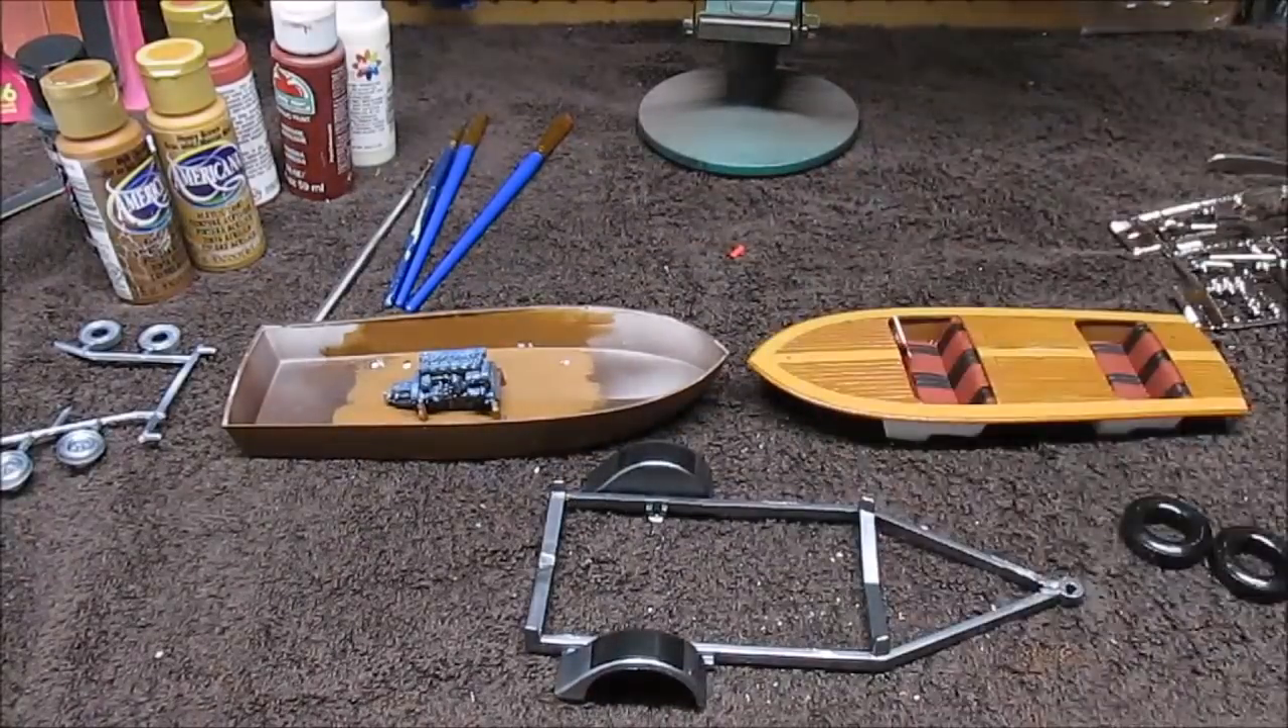The interior is glued in everything's nice and shiny.